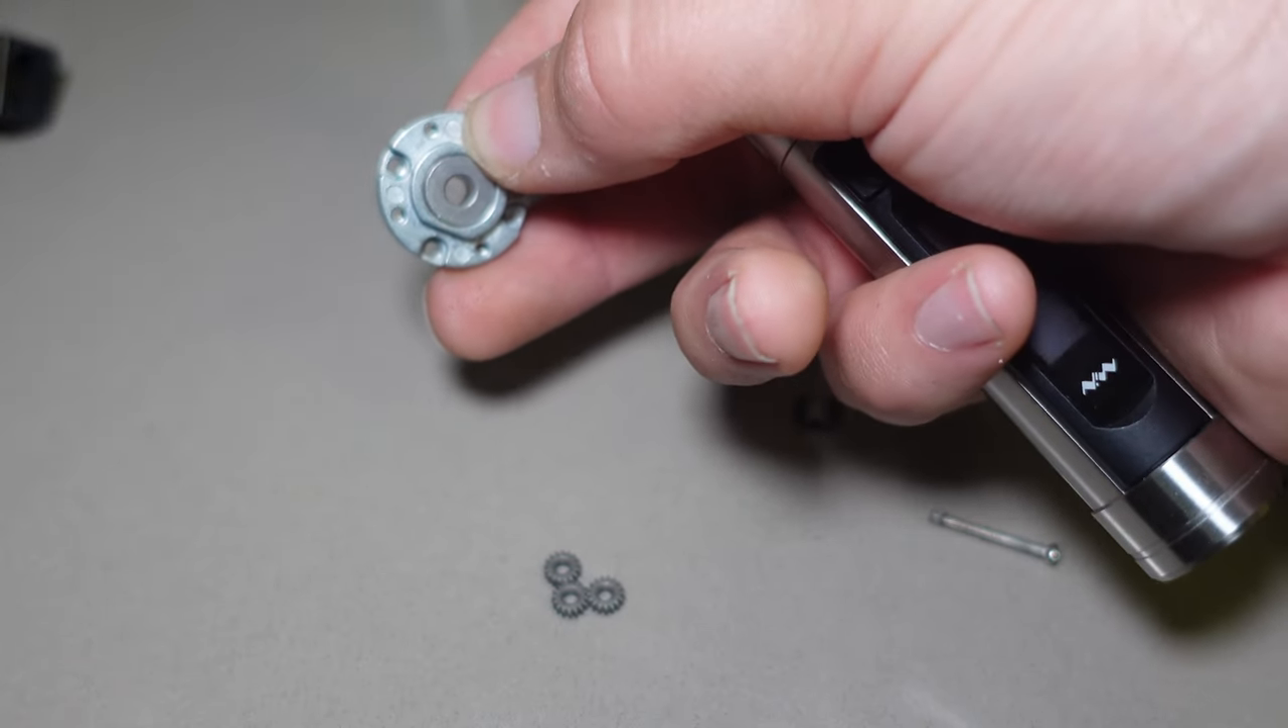And then we've got the actual front plate of the motor with the bushing pressed into it.